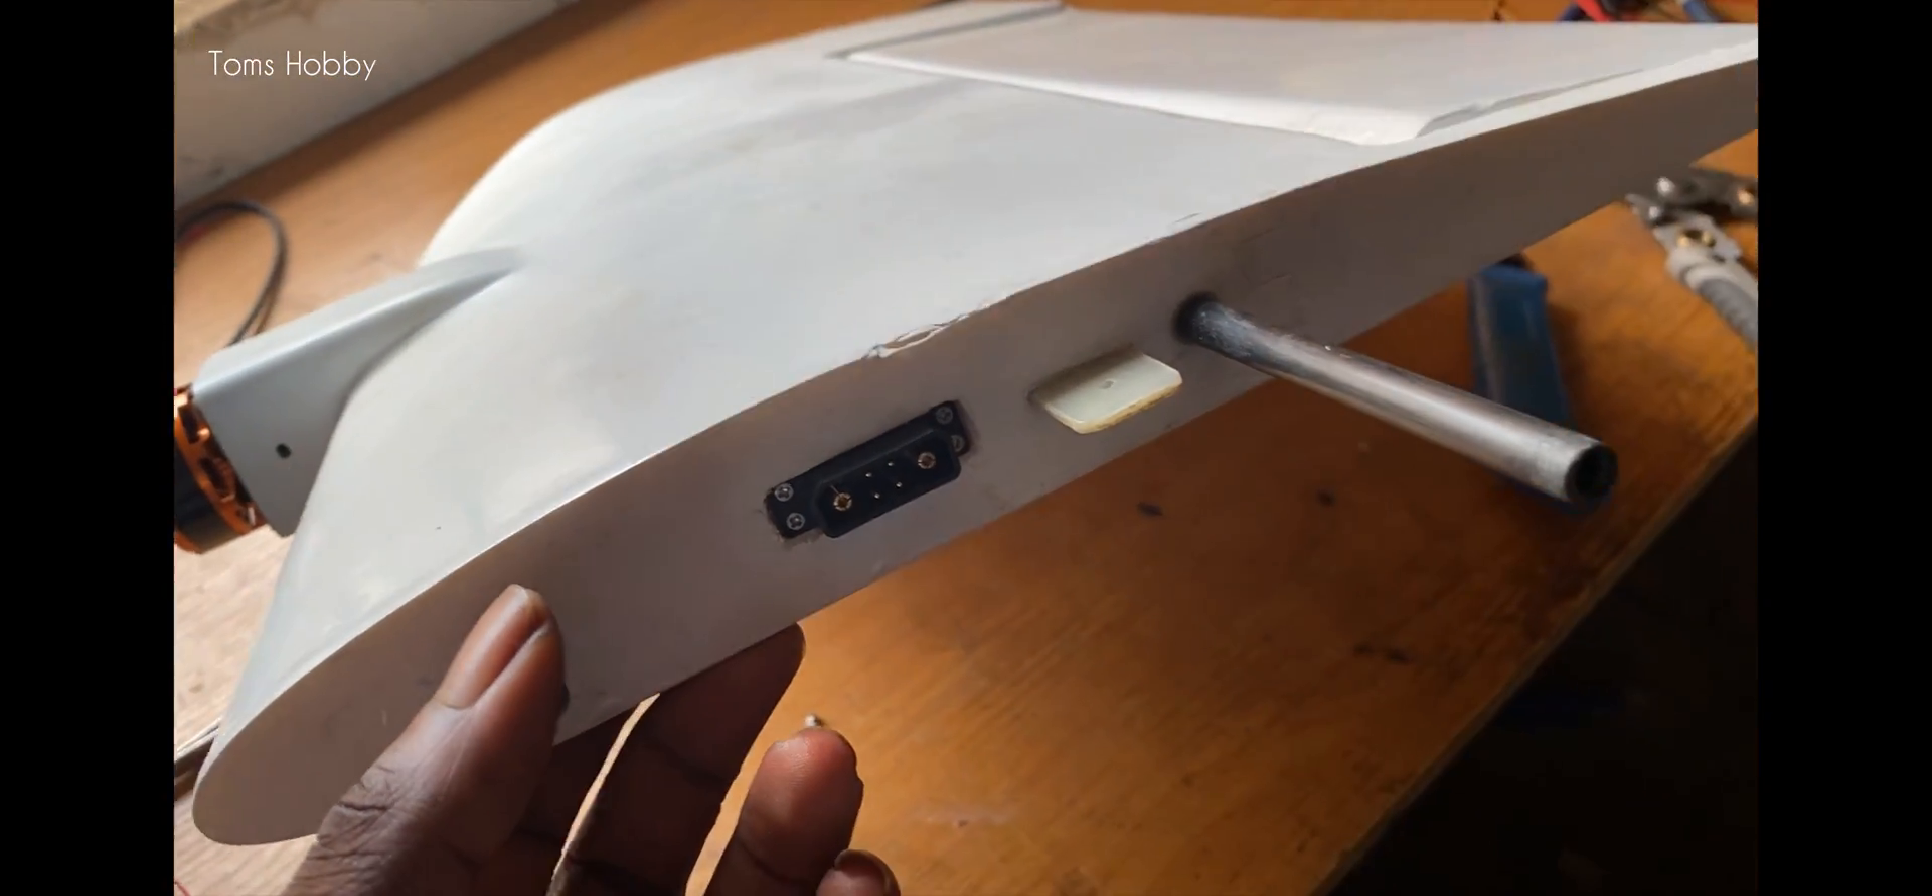The connectors has been screwed down with uh two mm screws and it's well secured now.